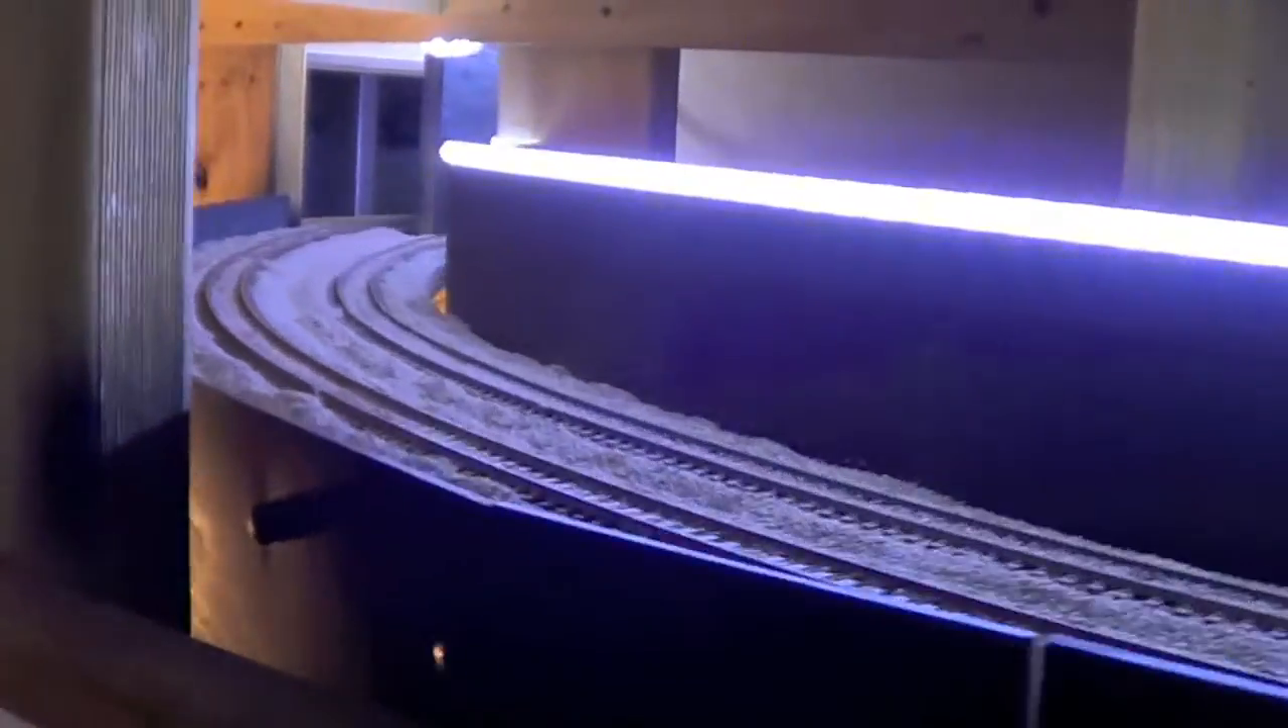We'll see how we go. Okay guys, just finished putting the LED lights up.